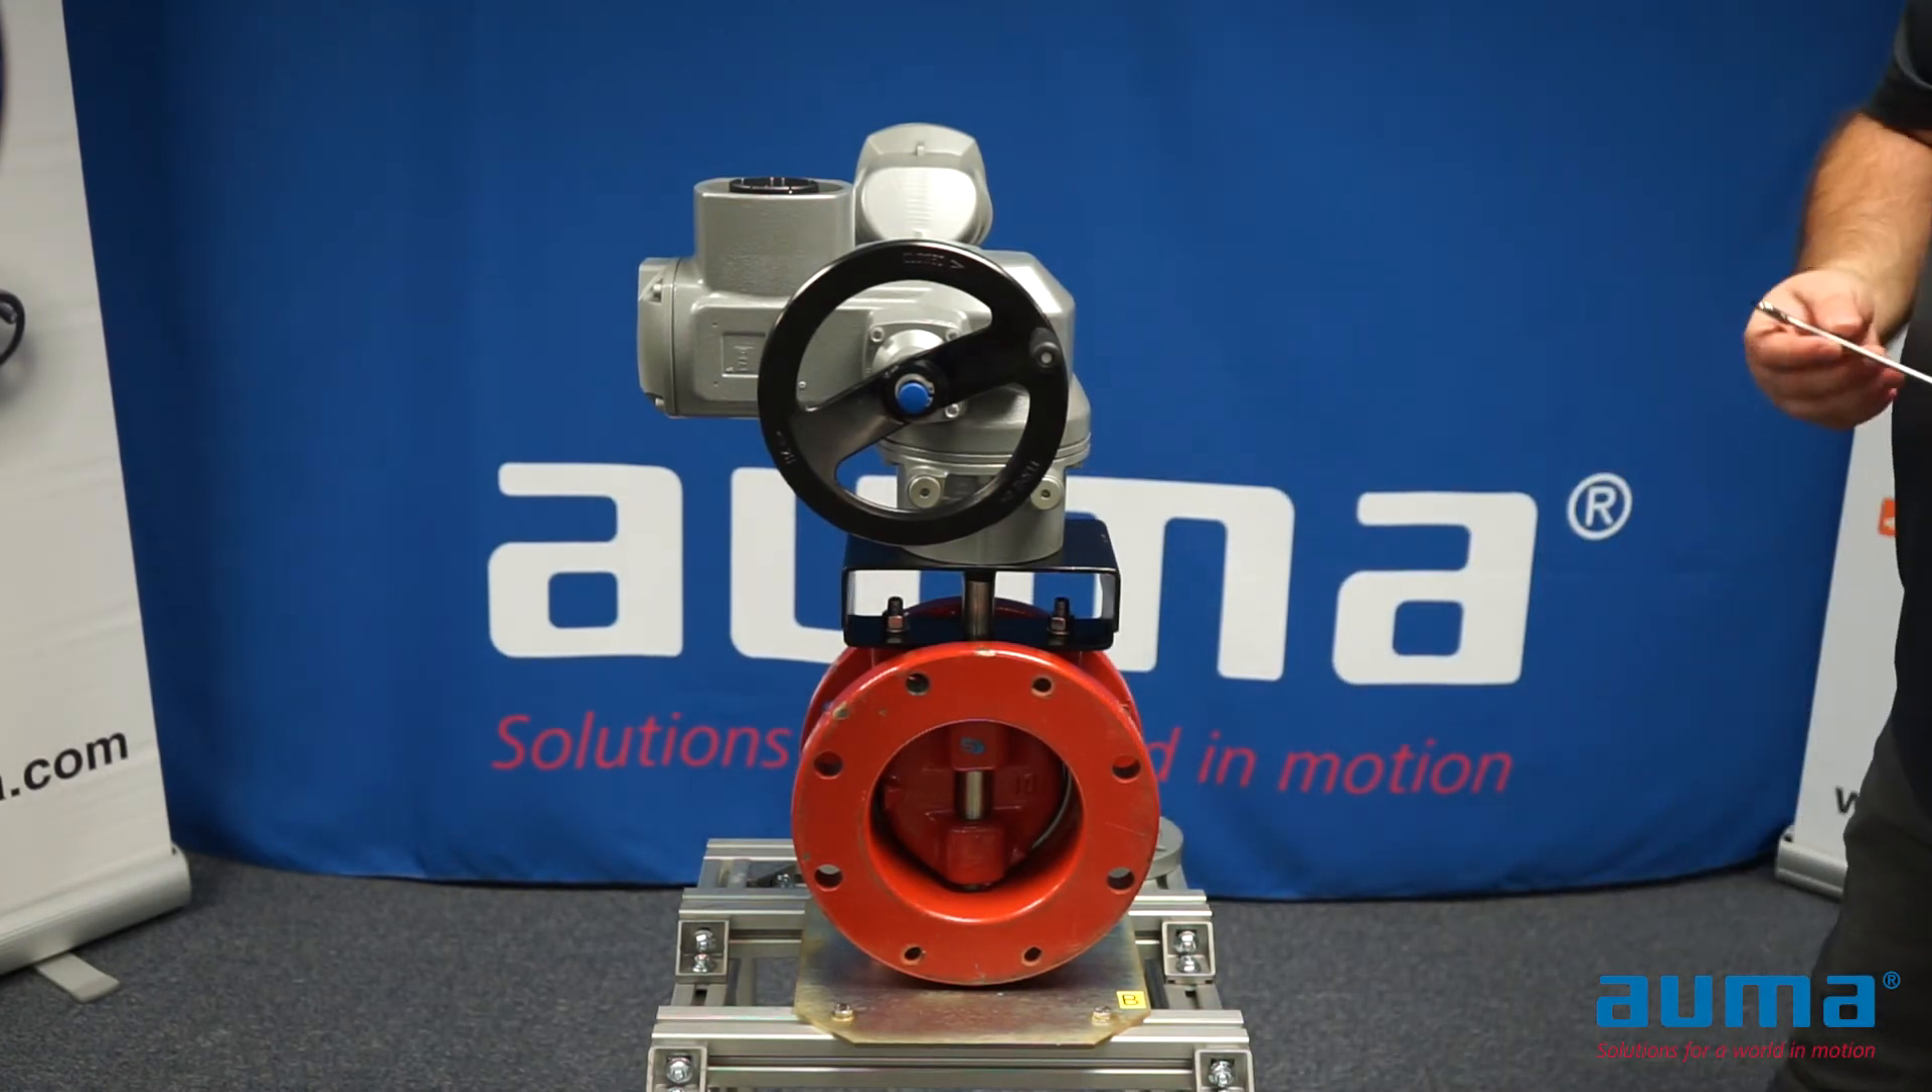The mounting of the actuator is complete.